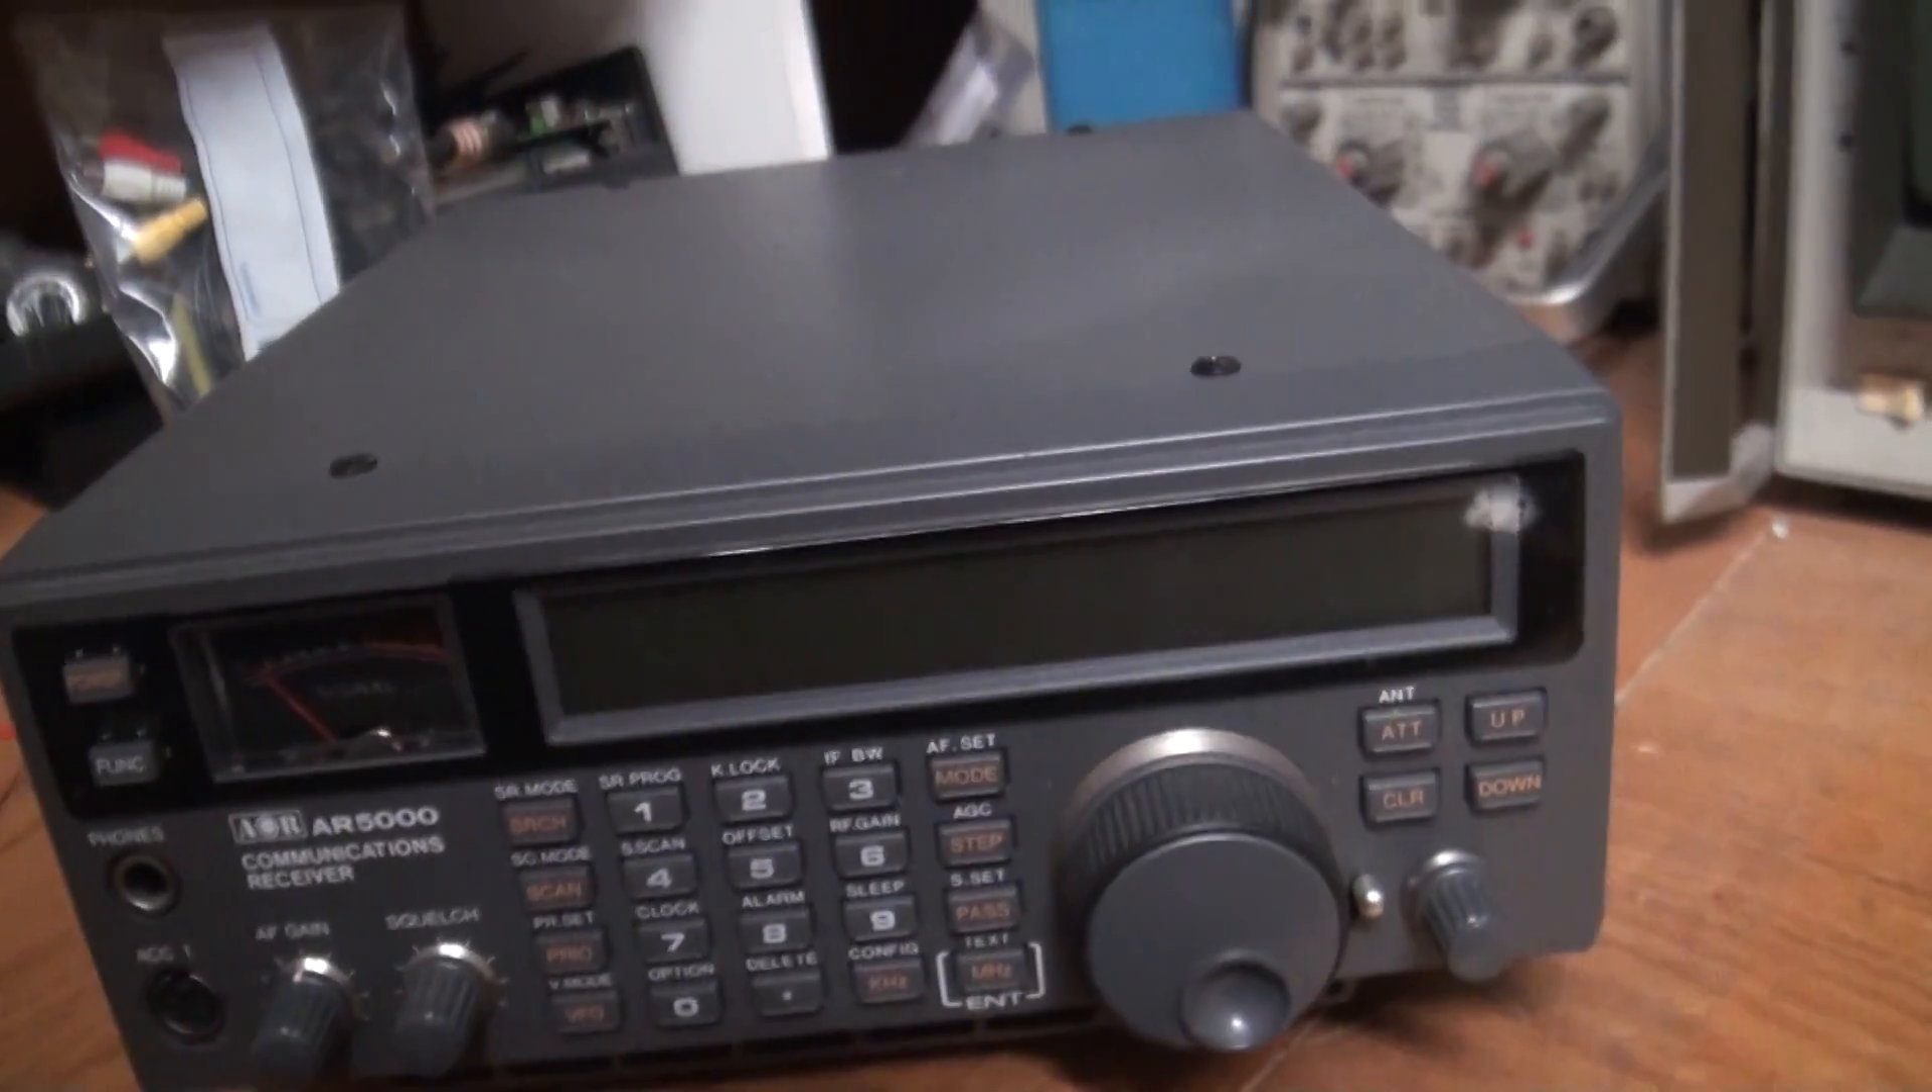Okay radio is all back together again covers on ready to be installed back in it's little spot next to it's uh it's brother.